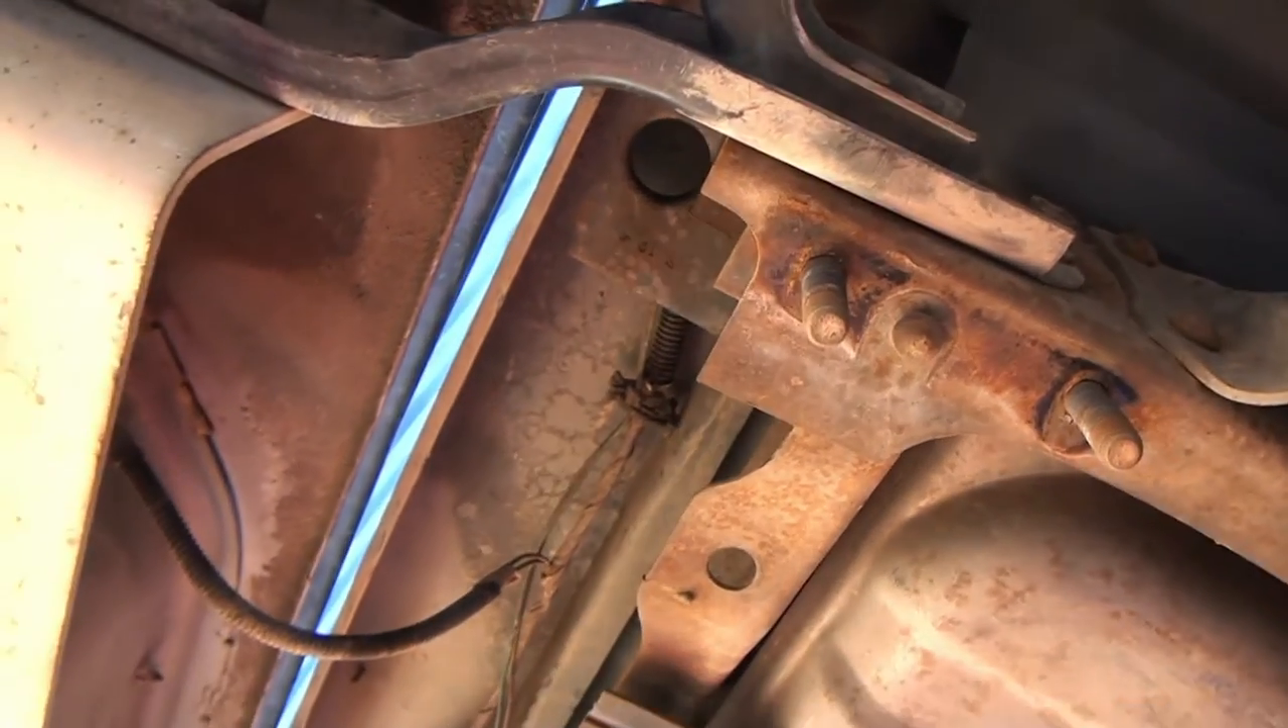These are the bolts I left hanging for the receiver hitch.